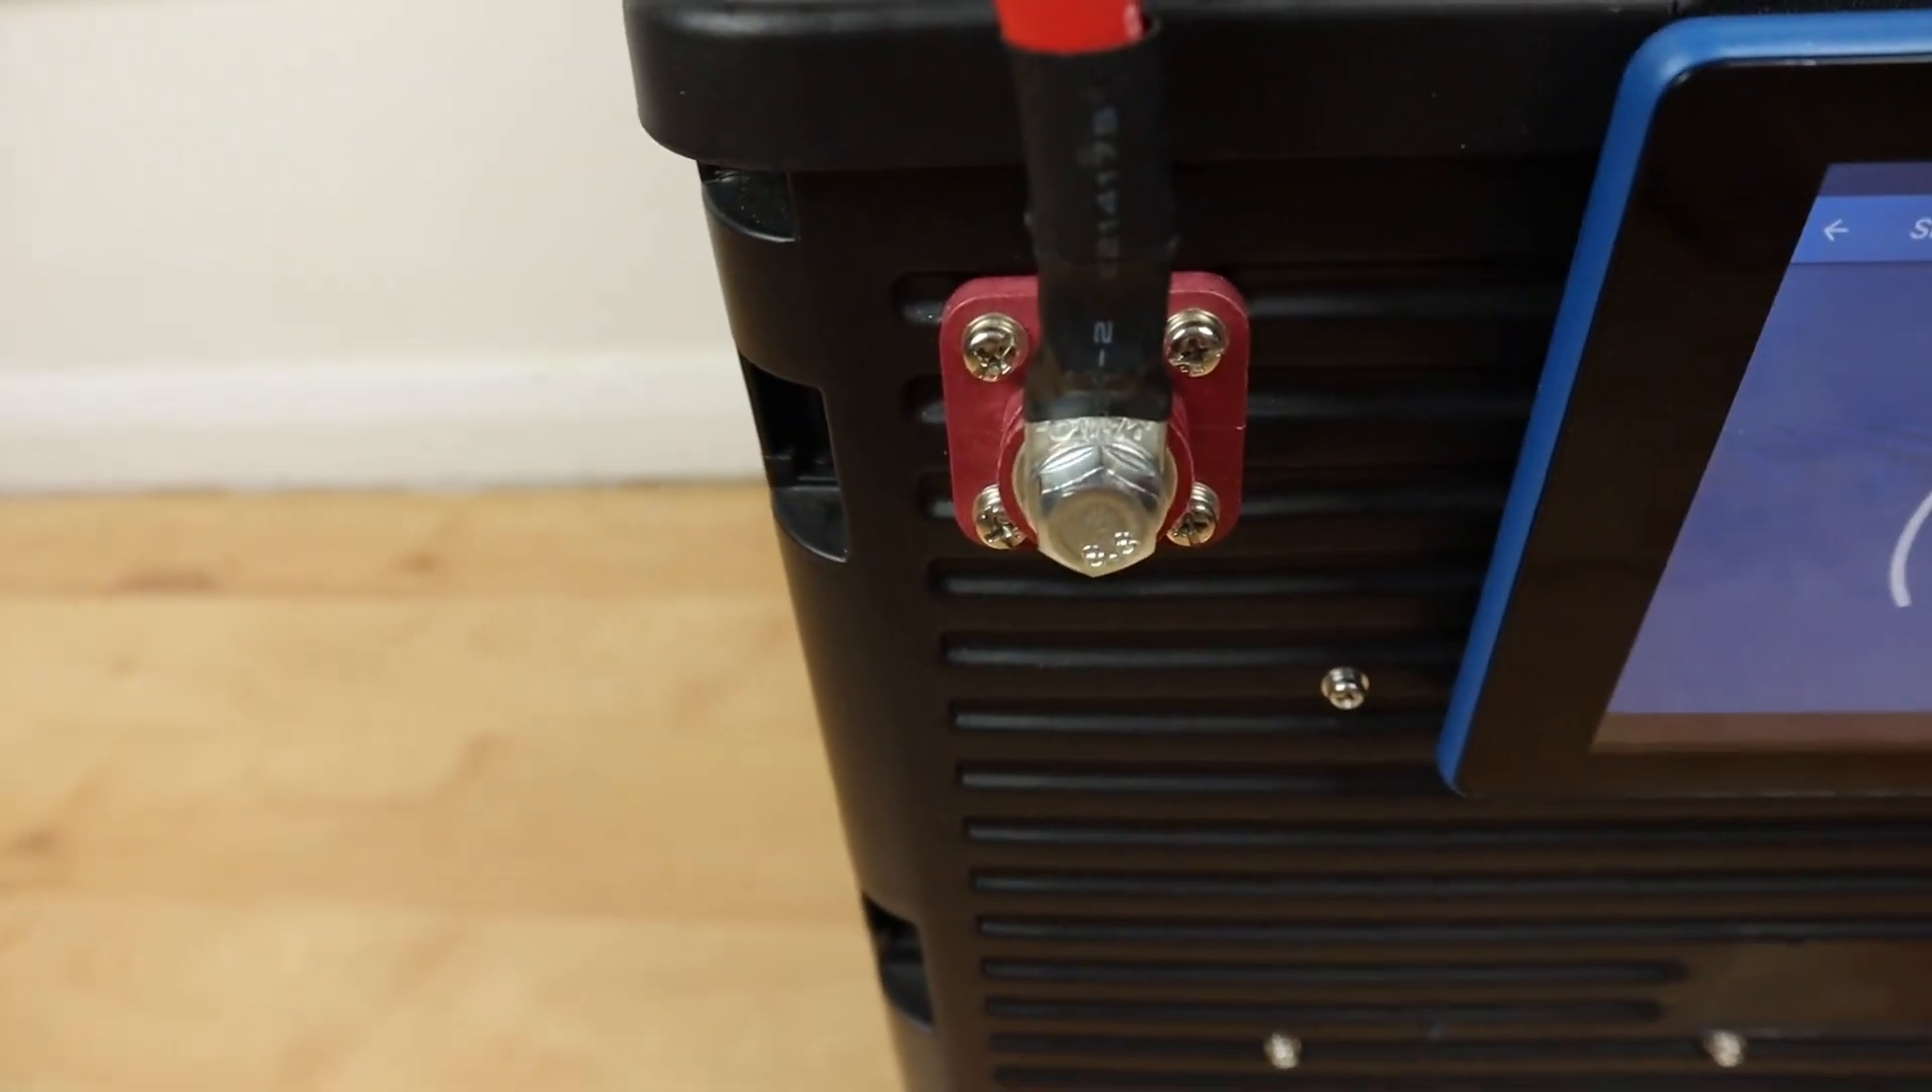So this is the way I've connected up the battery cables on the terminals just for this setup here.